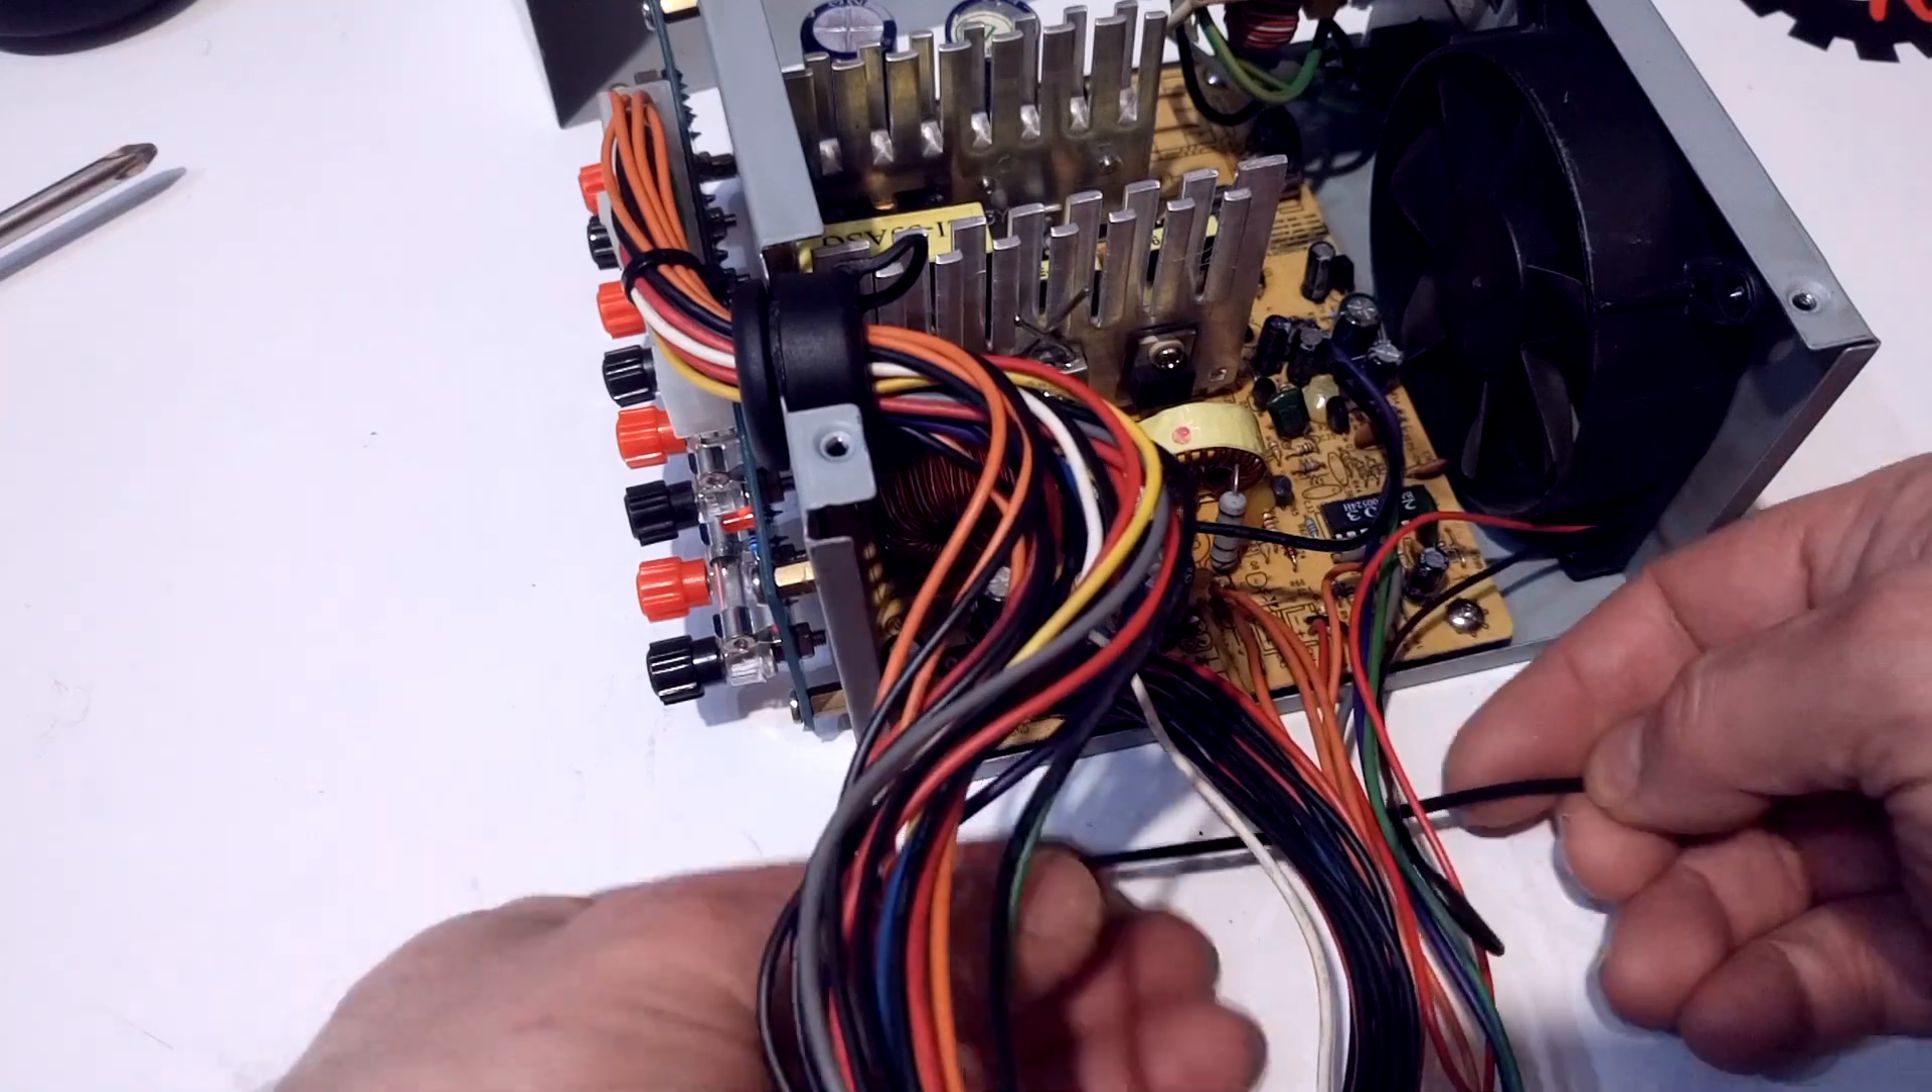Y ahora nos queda meter todos estos cables dentro de la fuente que no molesten.